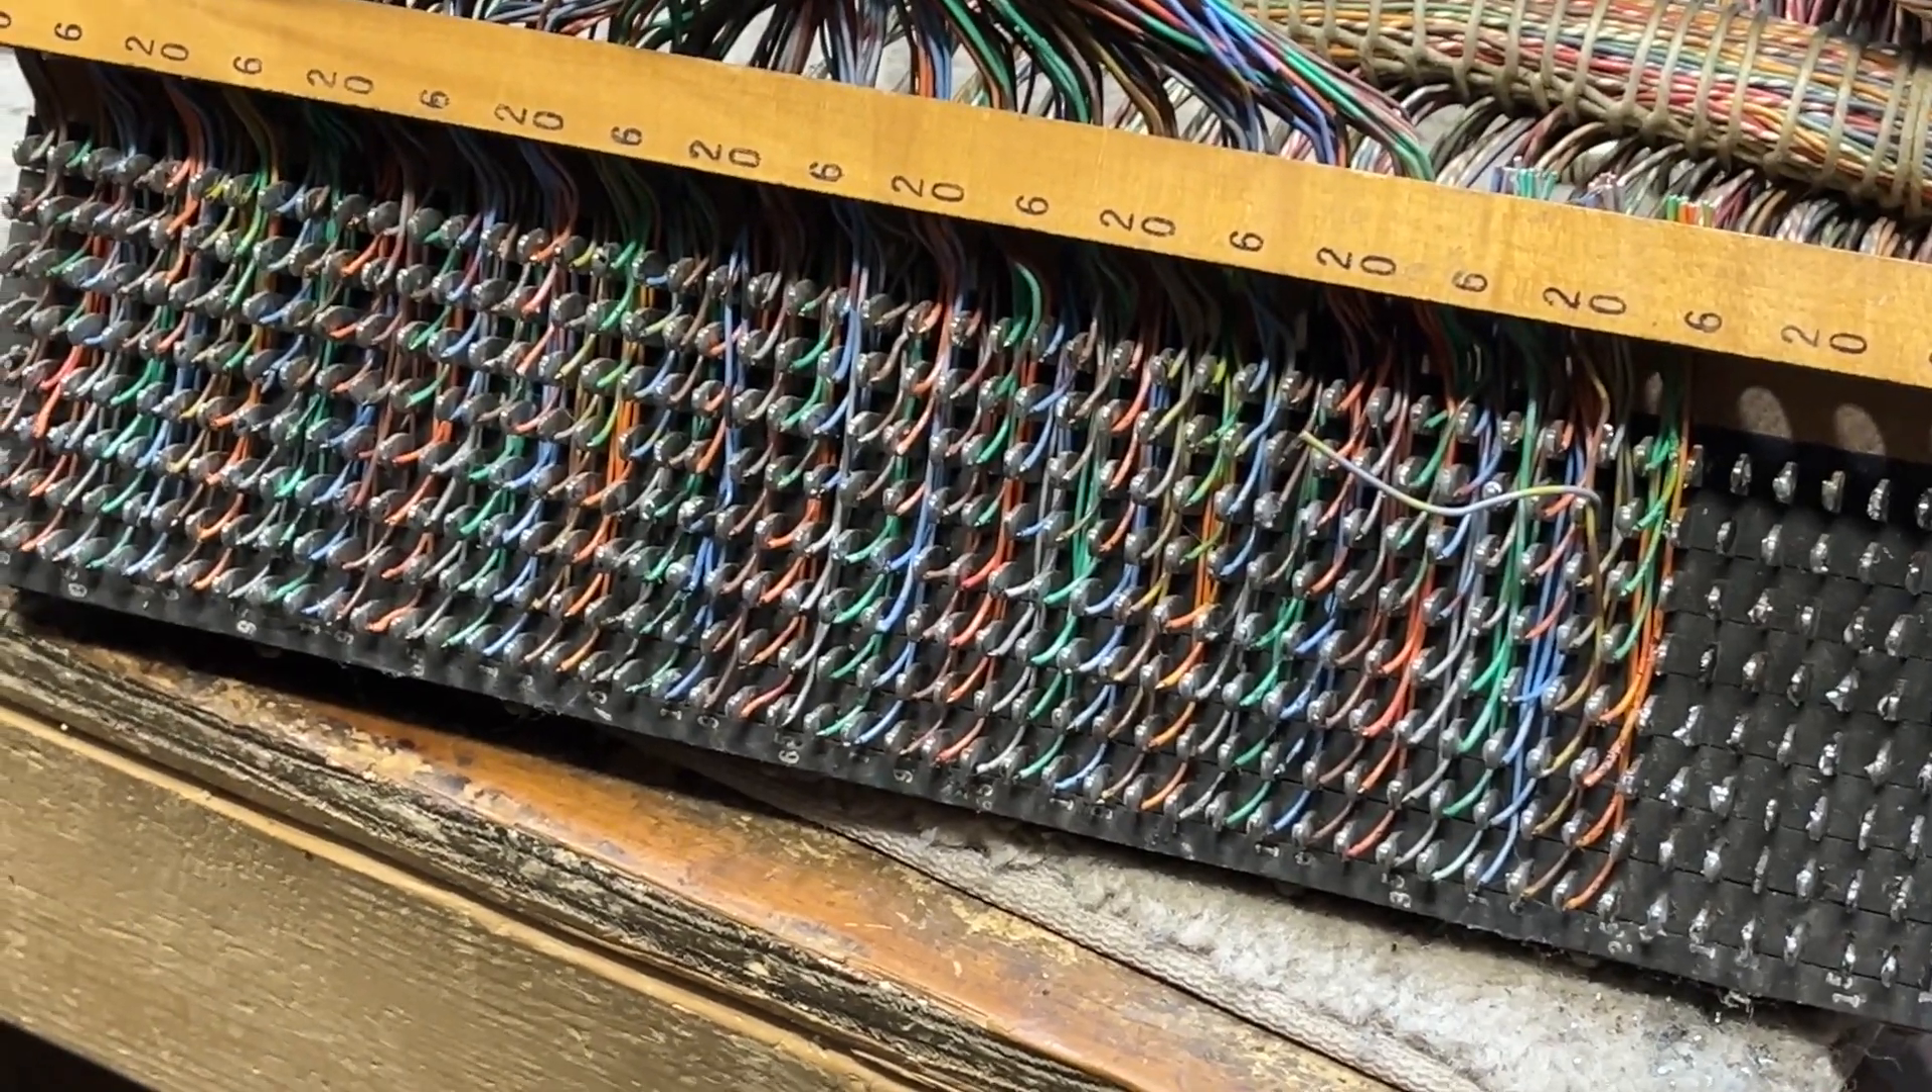You can see I got the first 9 or 10 rows of wires cleaned off. The rest of them I'll be desoldering.